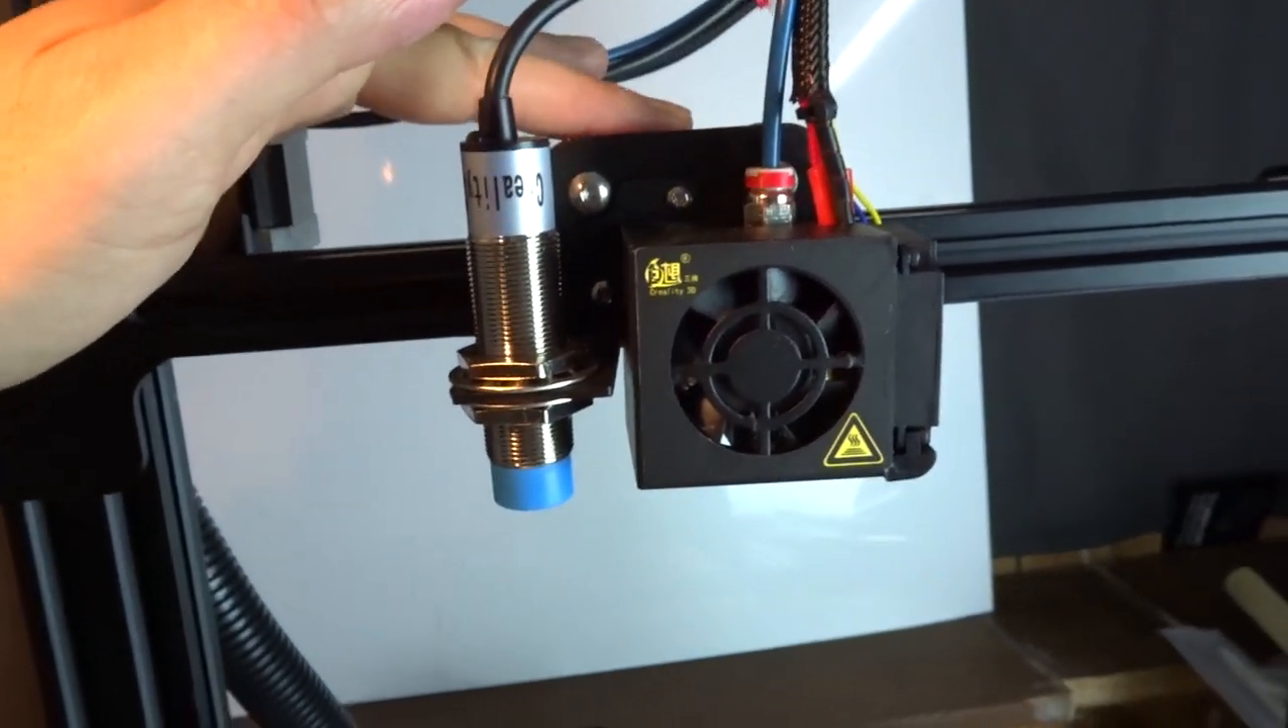So i've reinstalled the fan shroud and my bed leveling sensor.